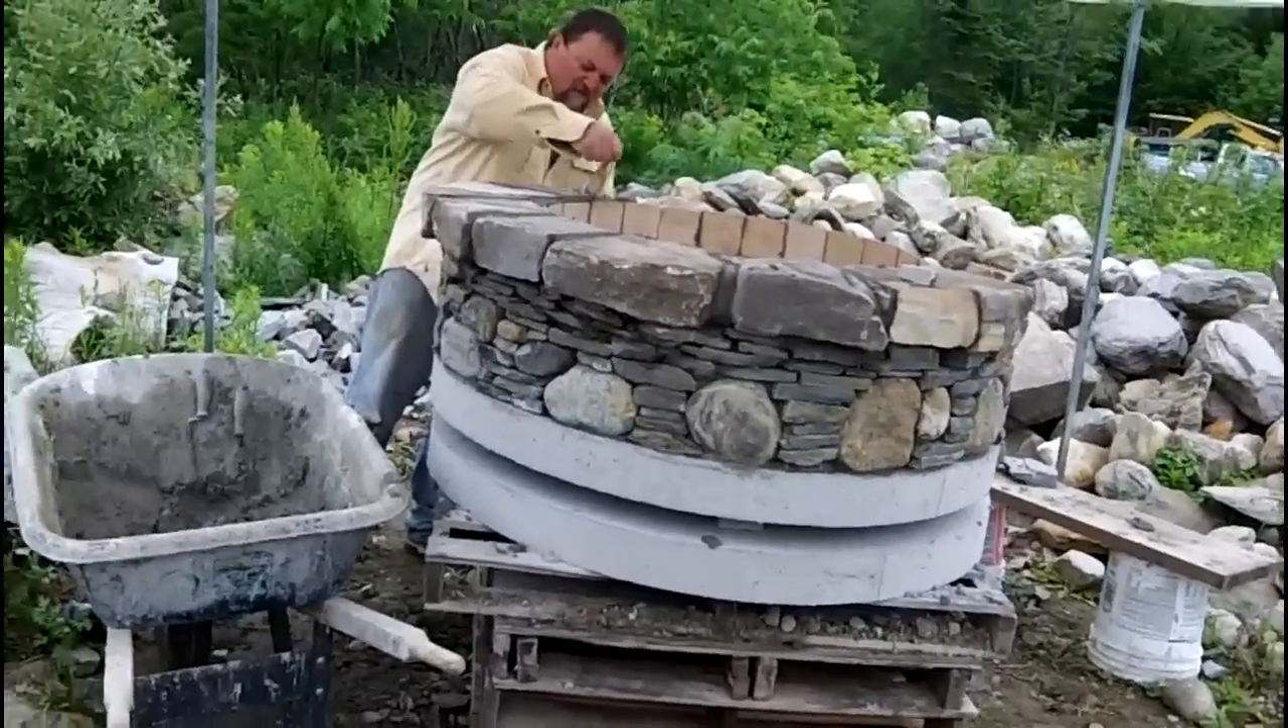So these are our irregular fieldstone caps that we have cut and put into place.